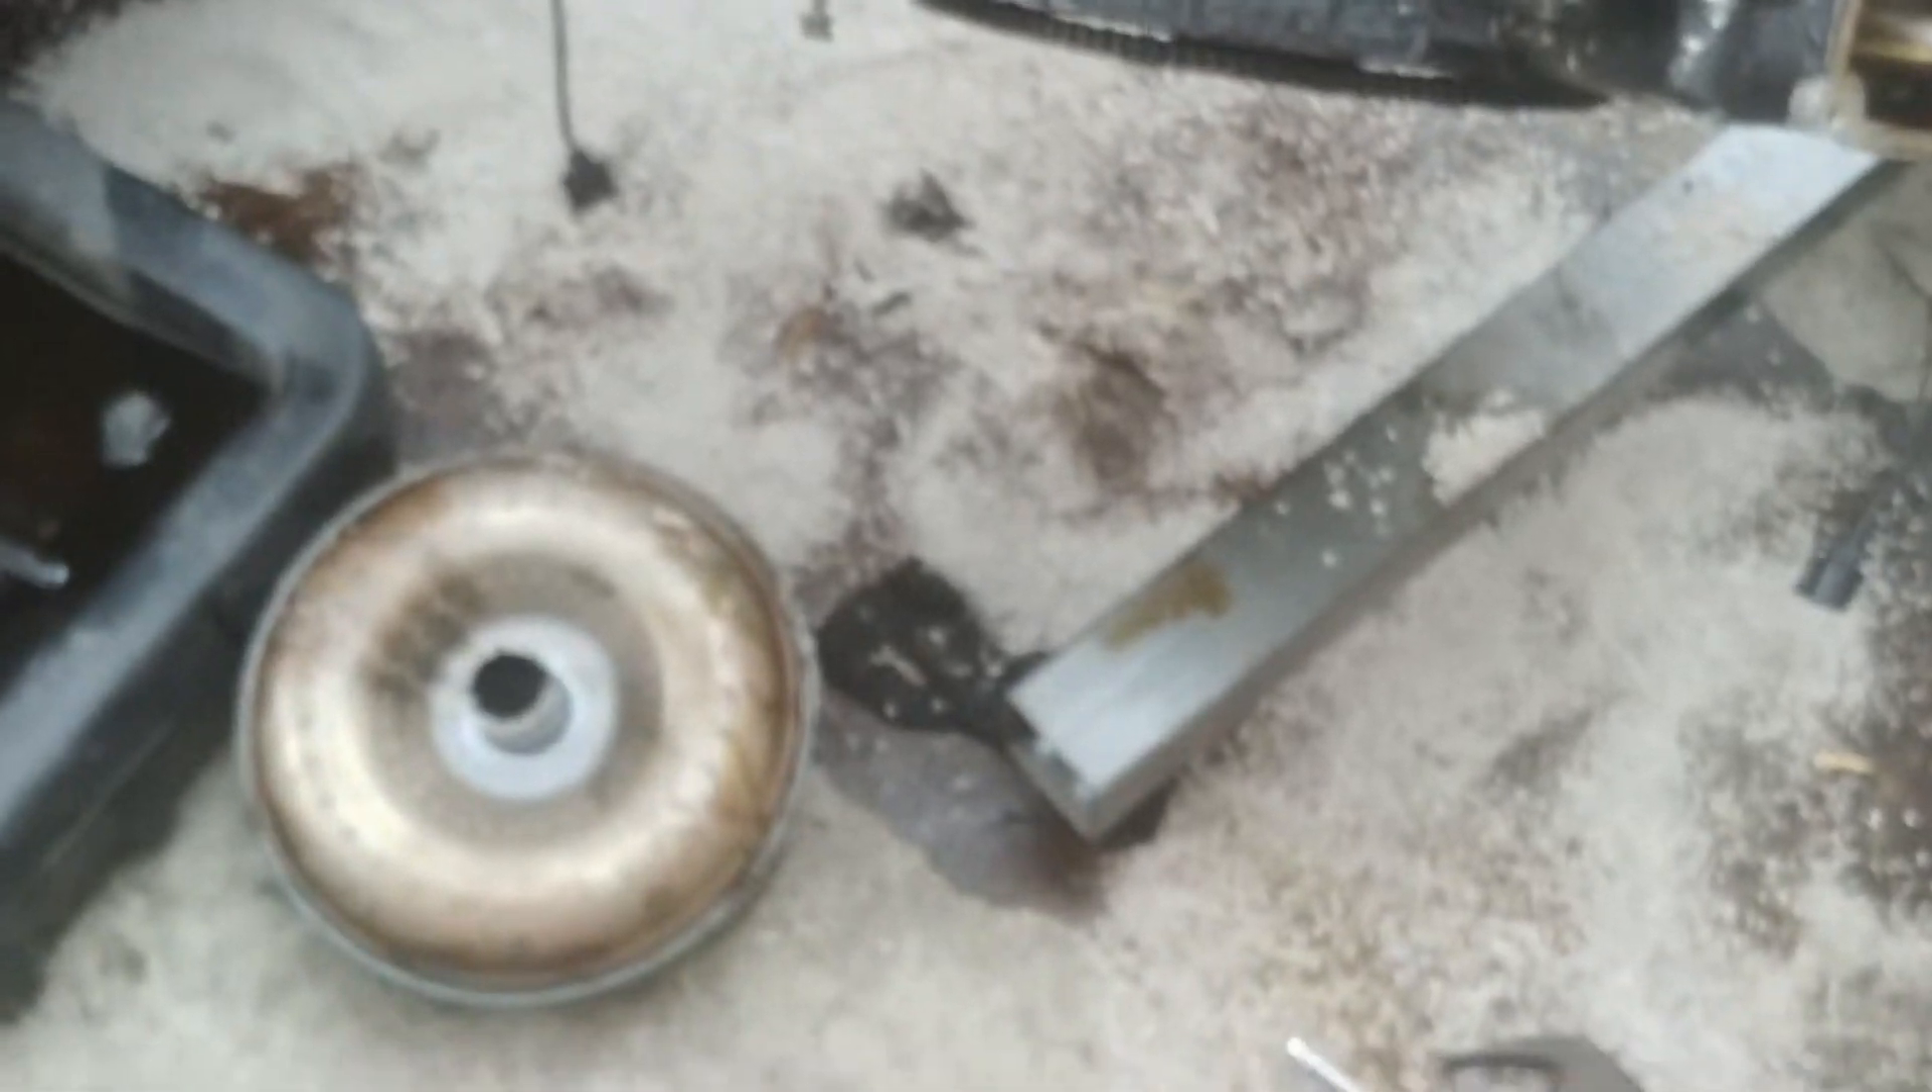I've taken the torque converter off that was kind of tricky.